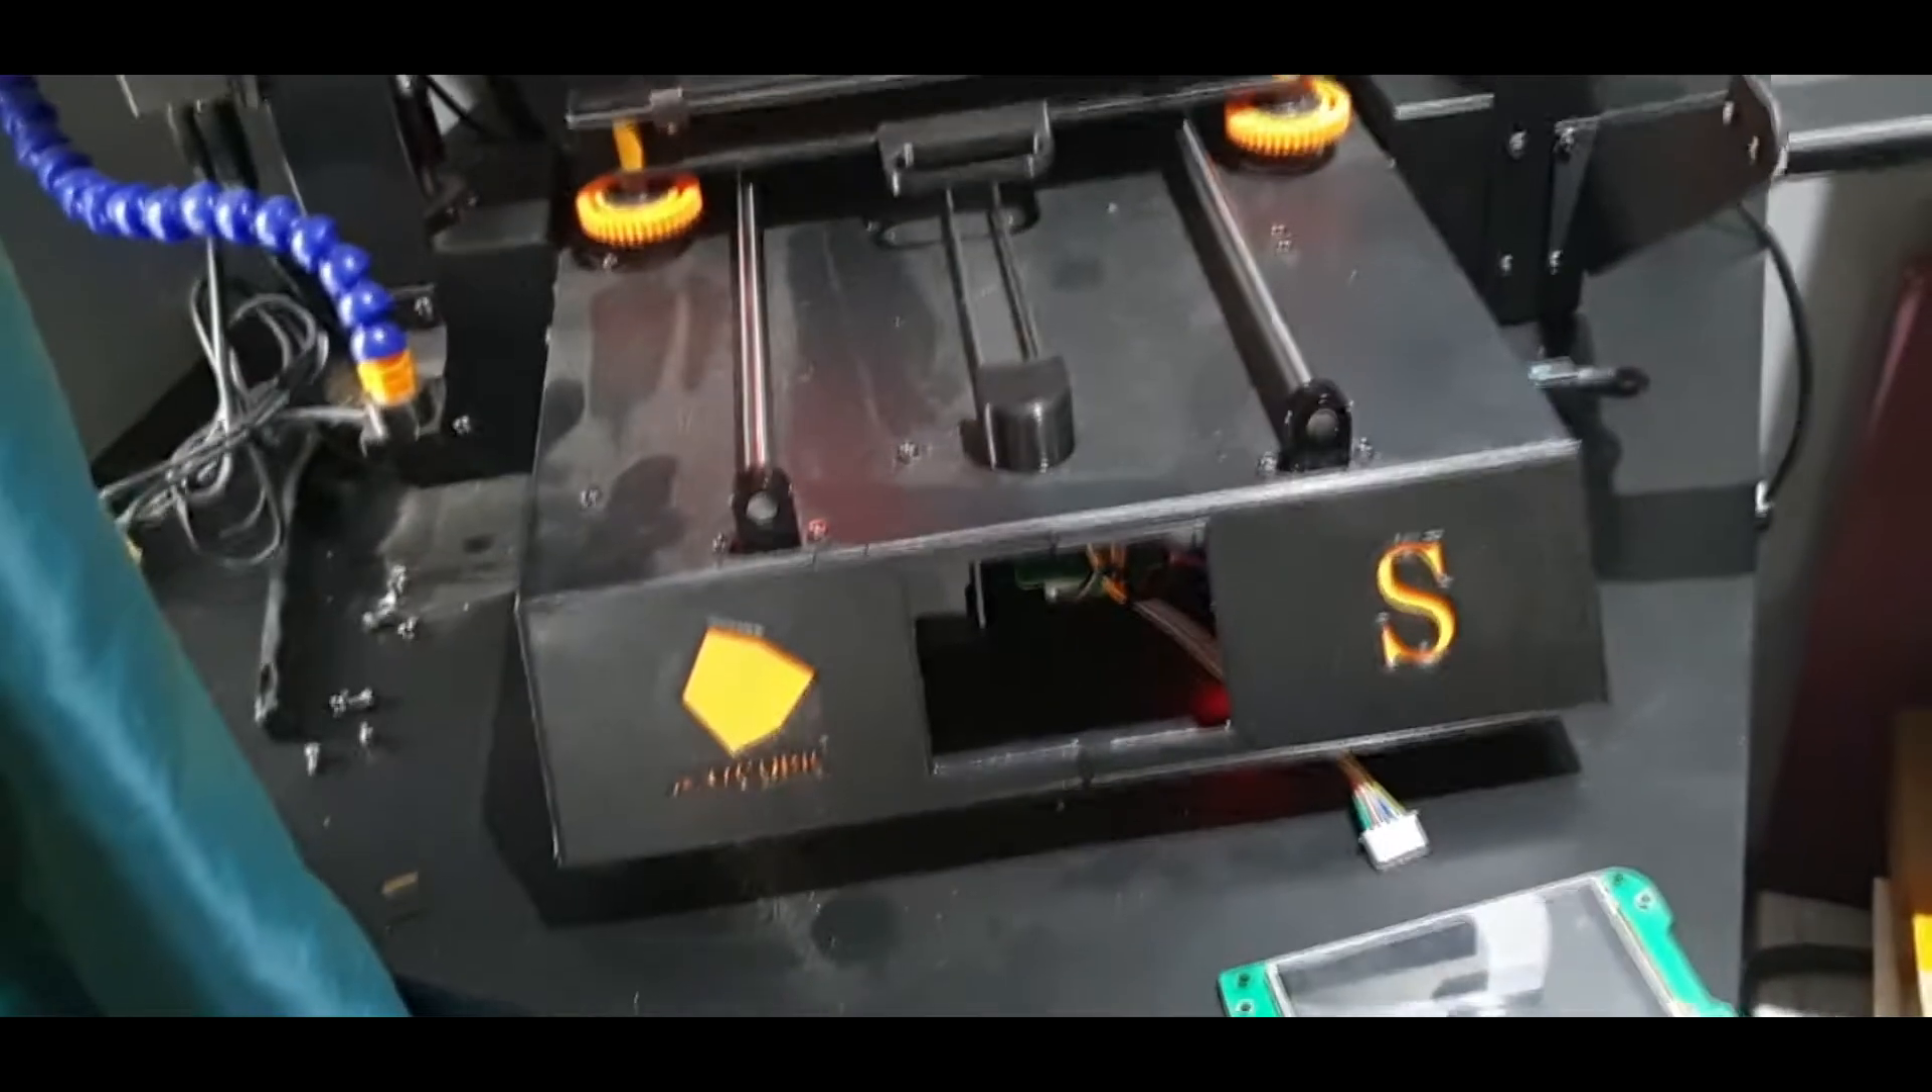So I have an Anycubic i3 Mega S and as you can see I've removed the screen from mine.